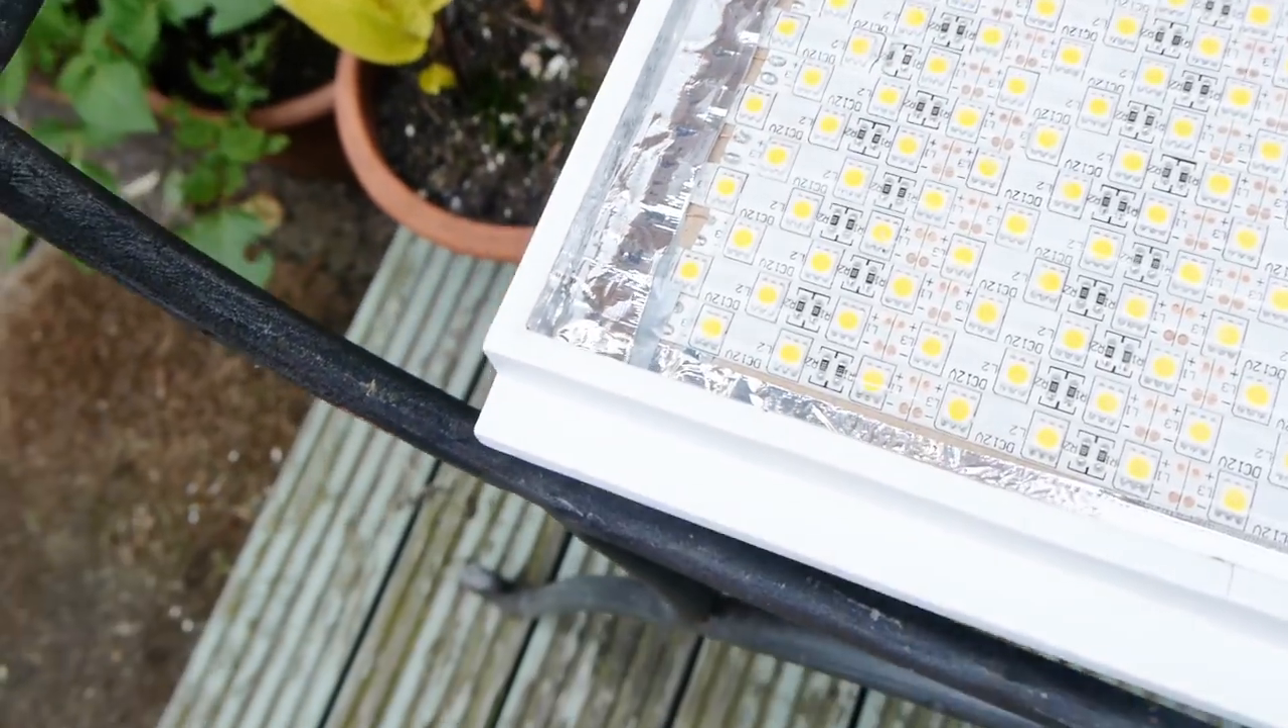To help reflect light off the border, I added some reflective tape along the edges.